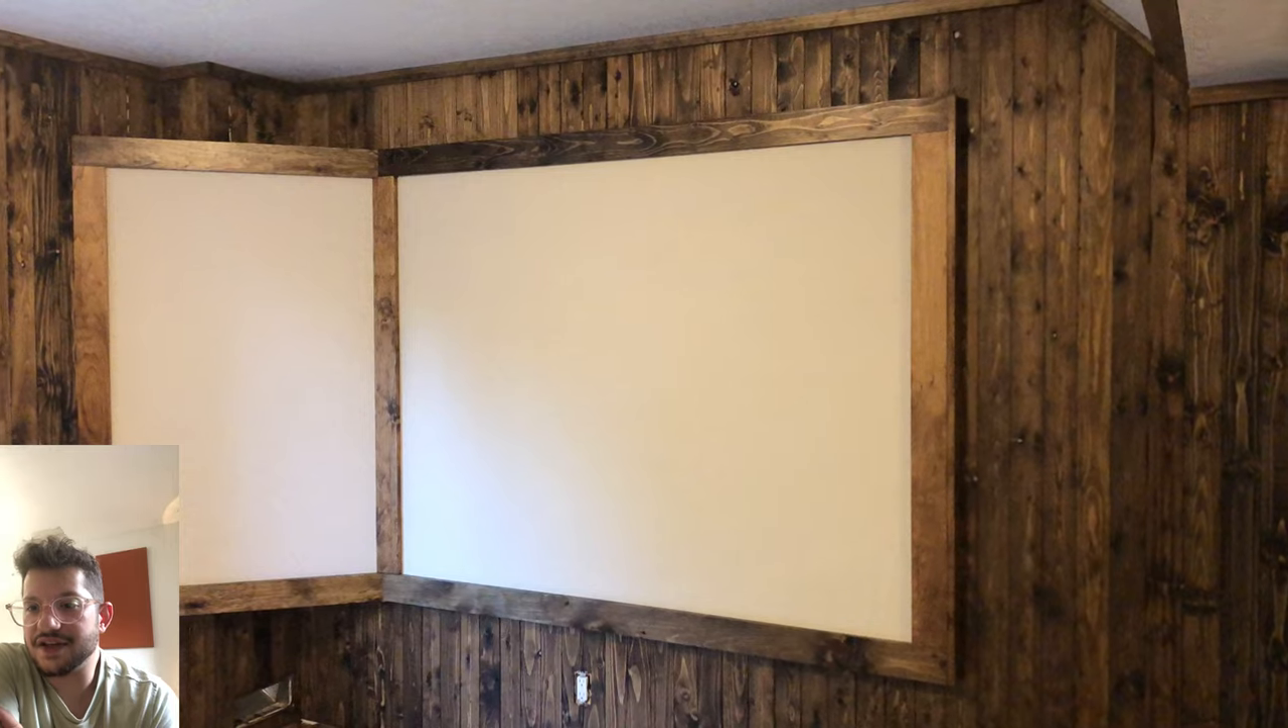The final cap end cap piece that I tacked on there on the right side of the wall gives us our nice final product.